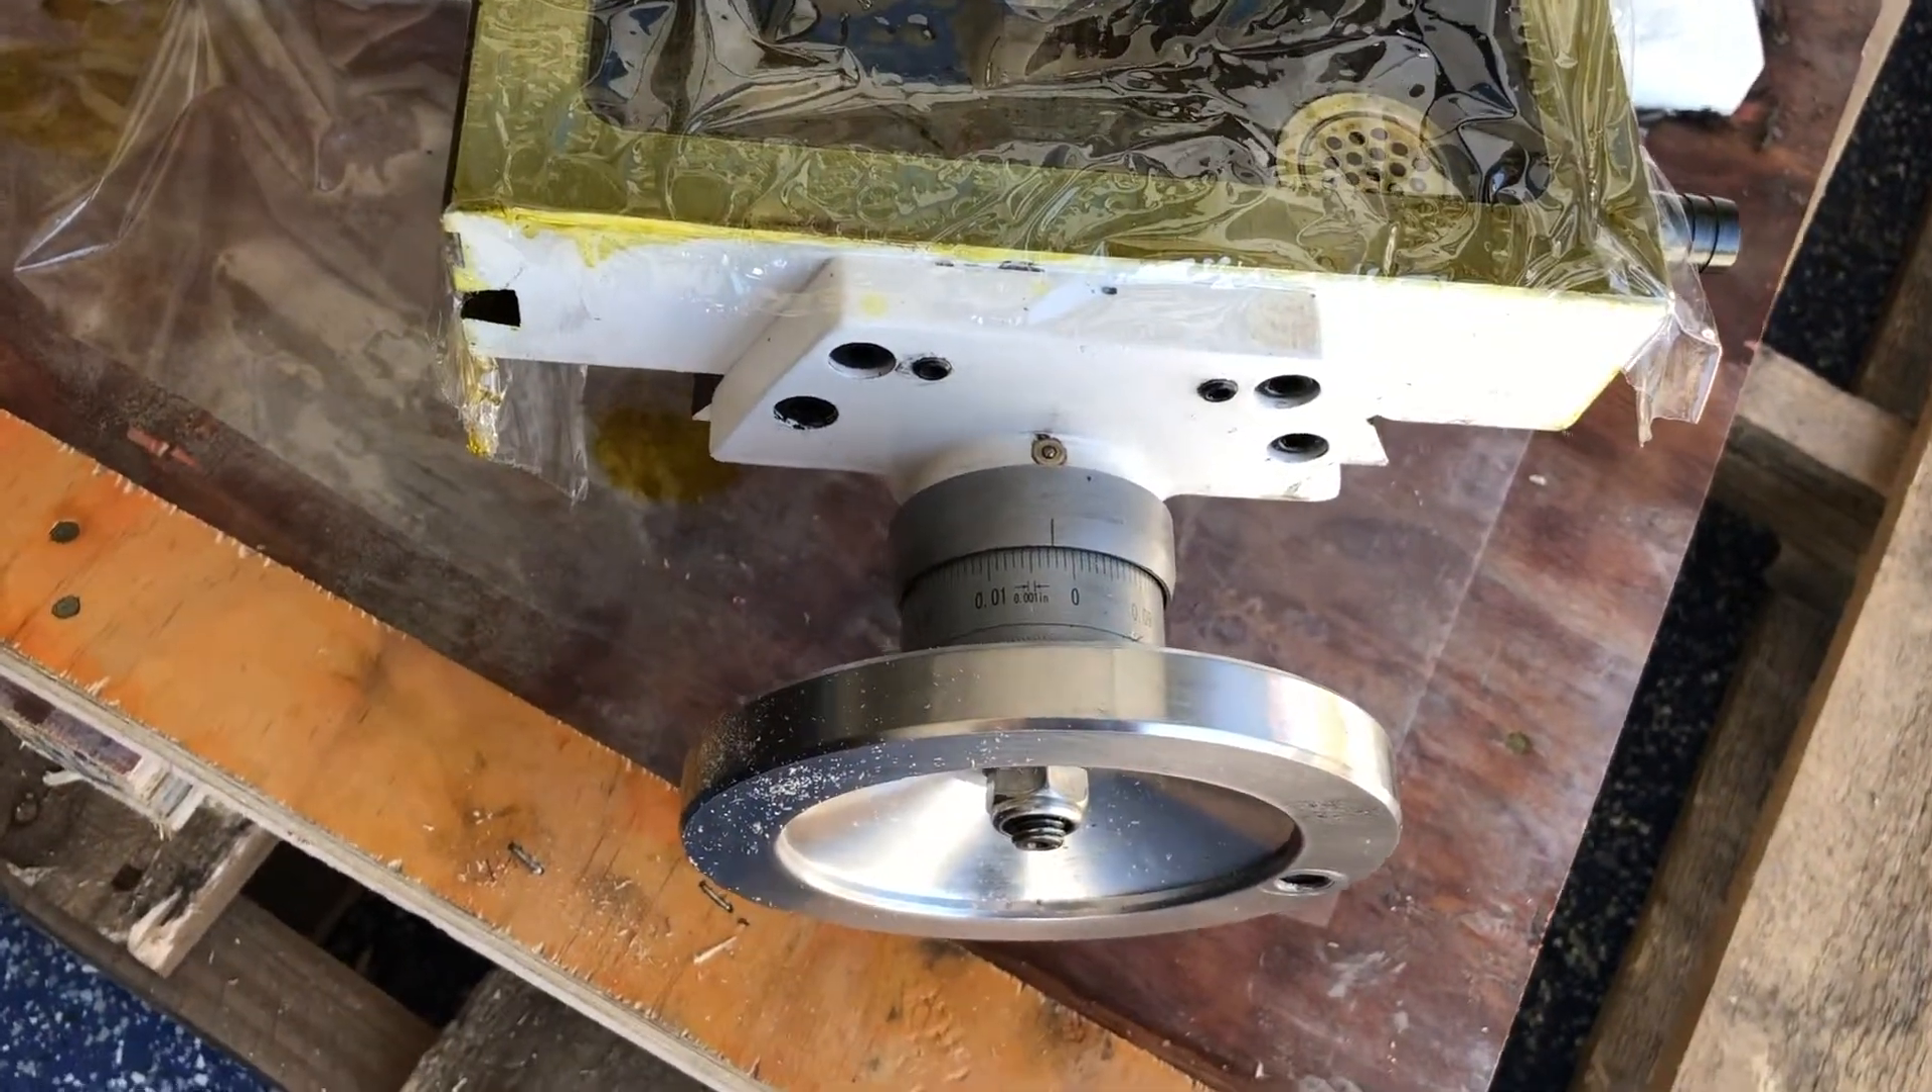Looks like the little grip tip has not been installed here because it would be protruding during shipment.